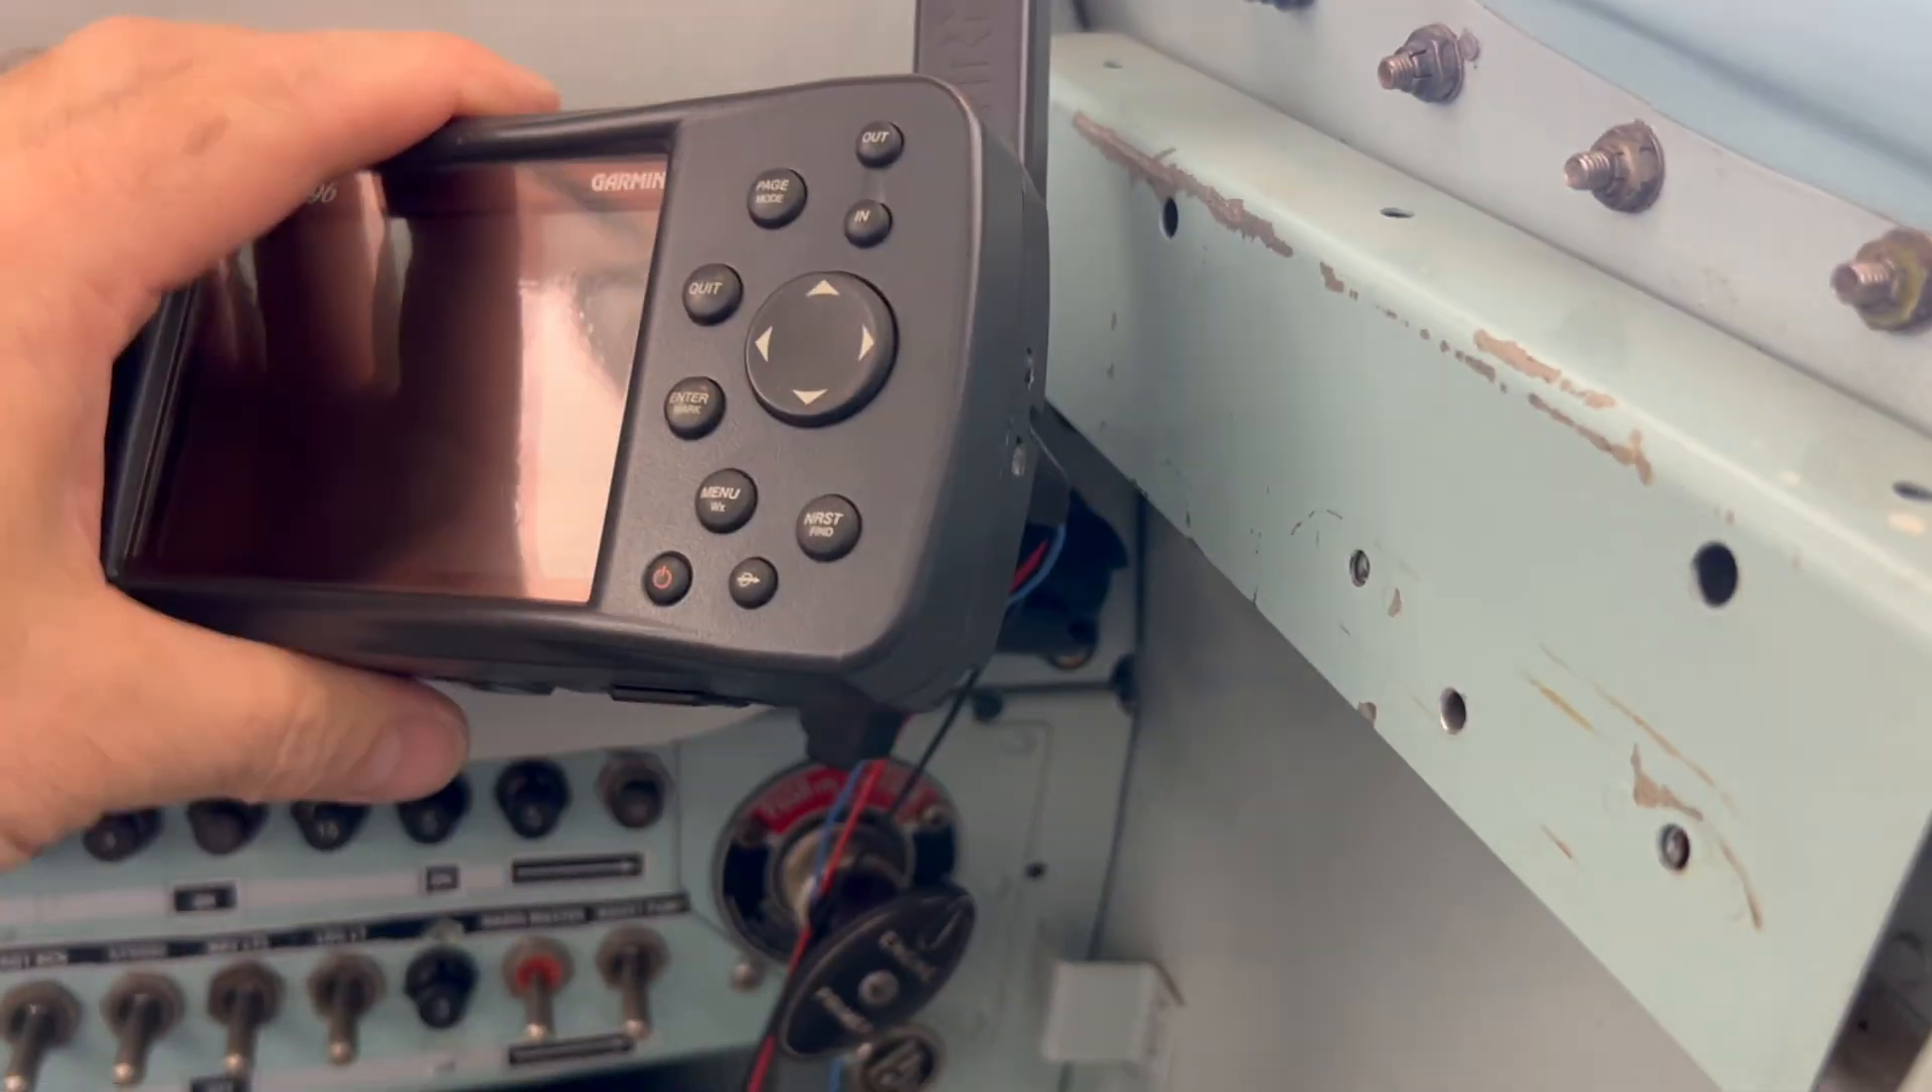Obviously the wires are not routed yet. They need to go behind the panel.